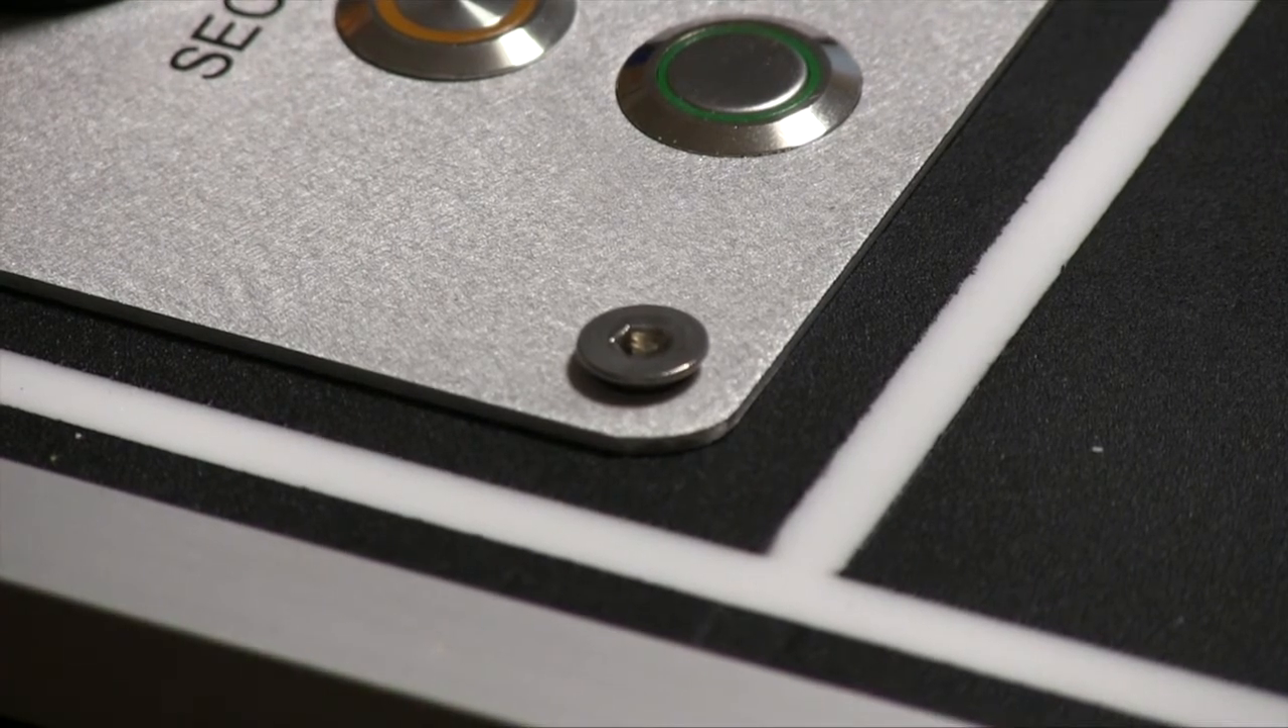Now I did cut a countersink into the drill hole, but you can see that it wasn't quite deep enough because this machine screw is left a little proud.